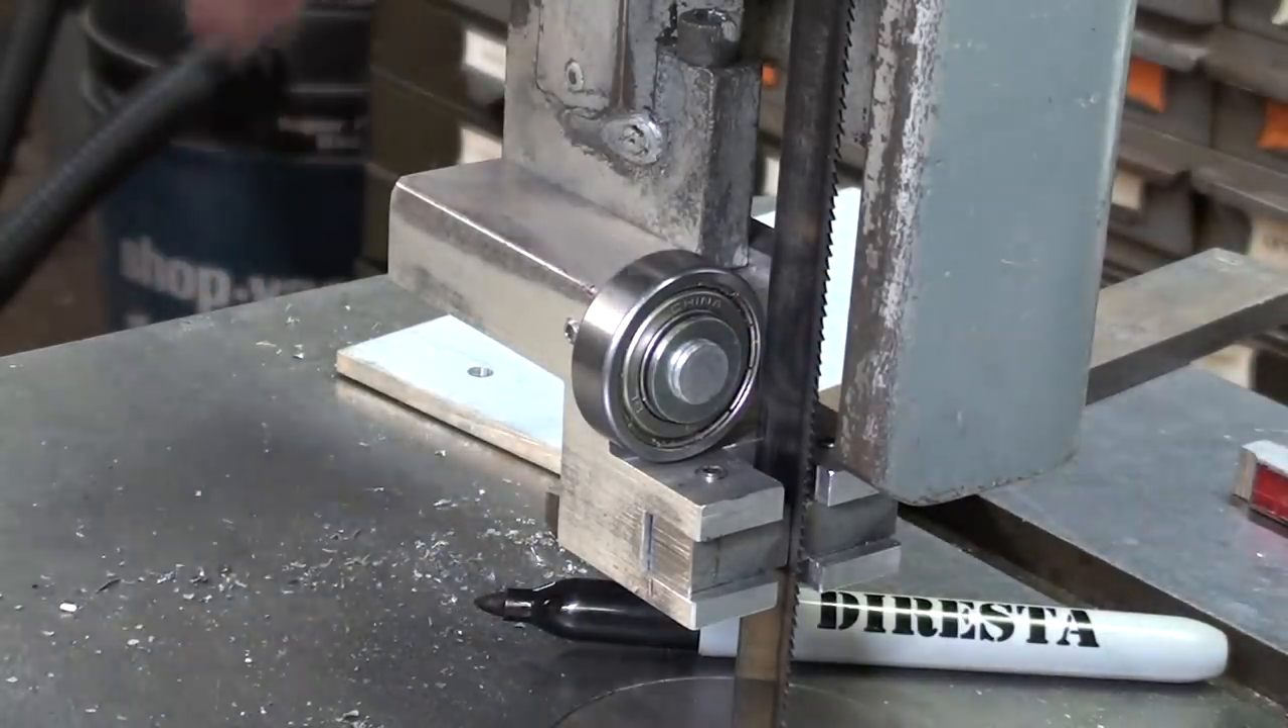The guide is mounted, and it looks pretty good.